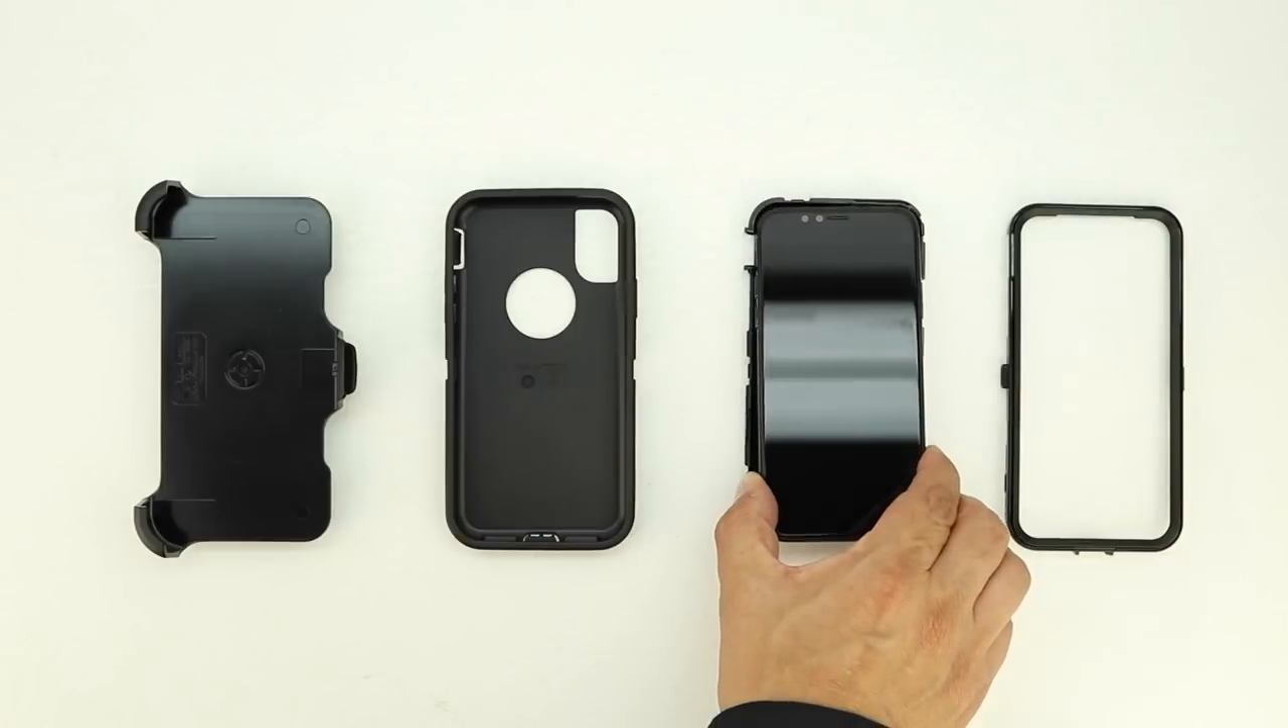Now once fully torn apart, this is how your case should look.